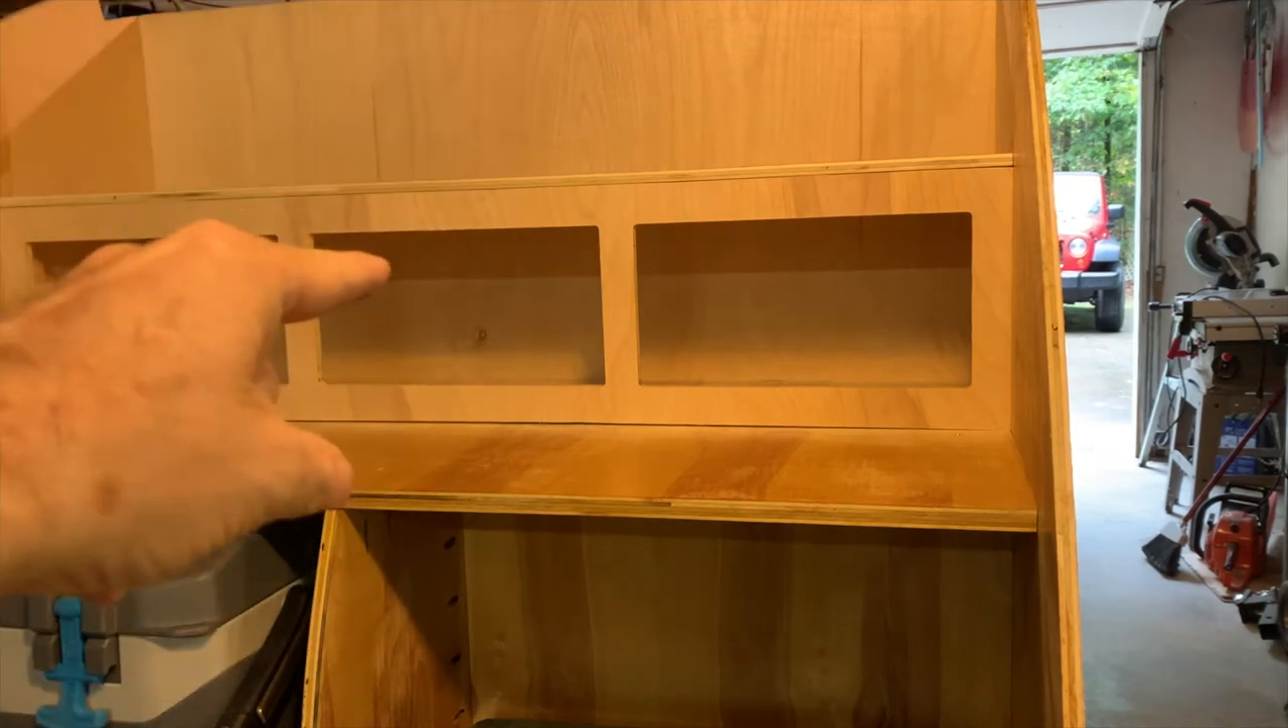Okay, I've got the cabinet face on, holes cut out.